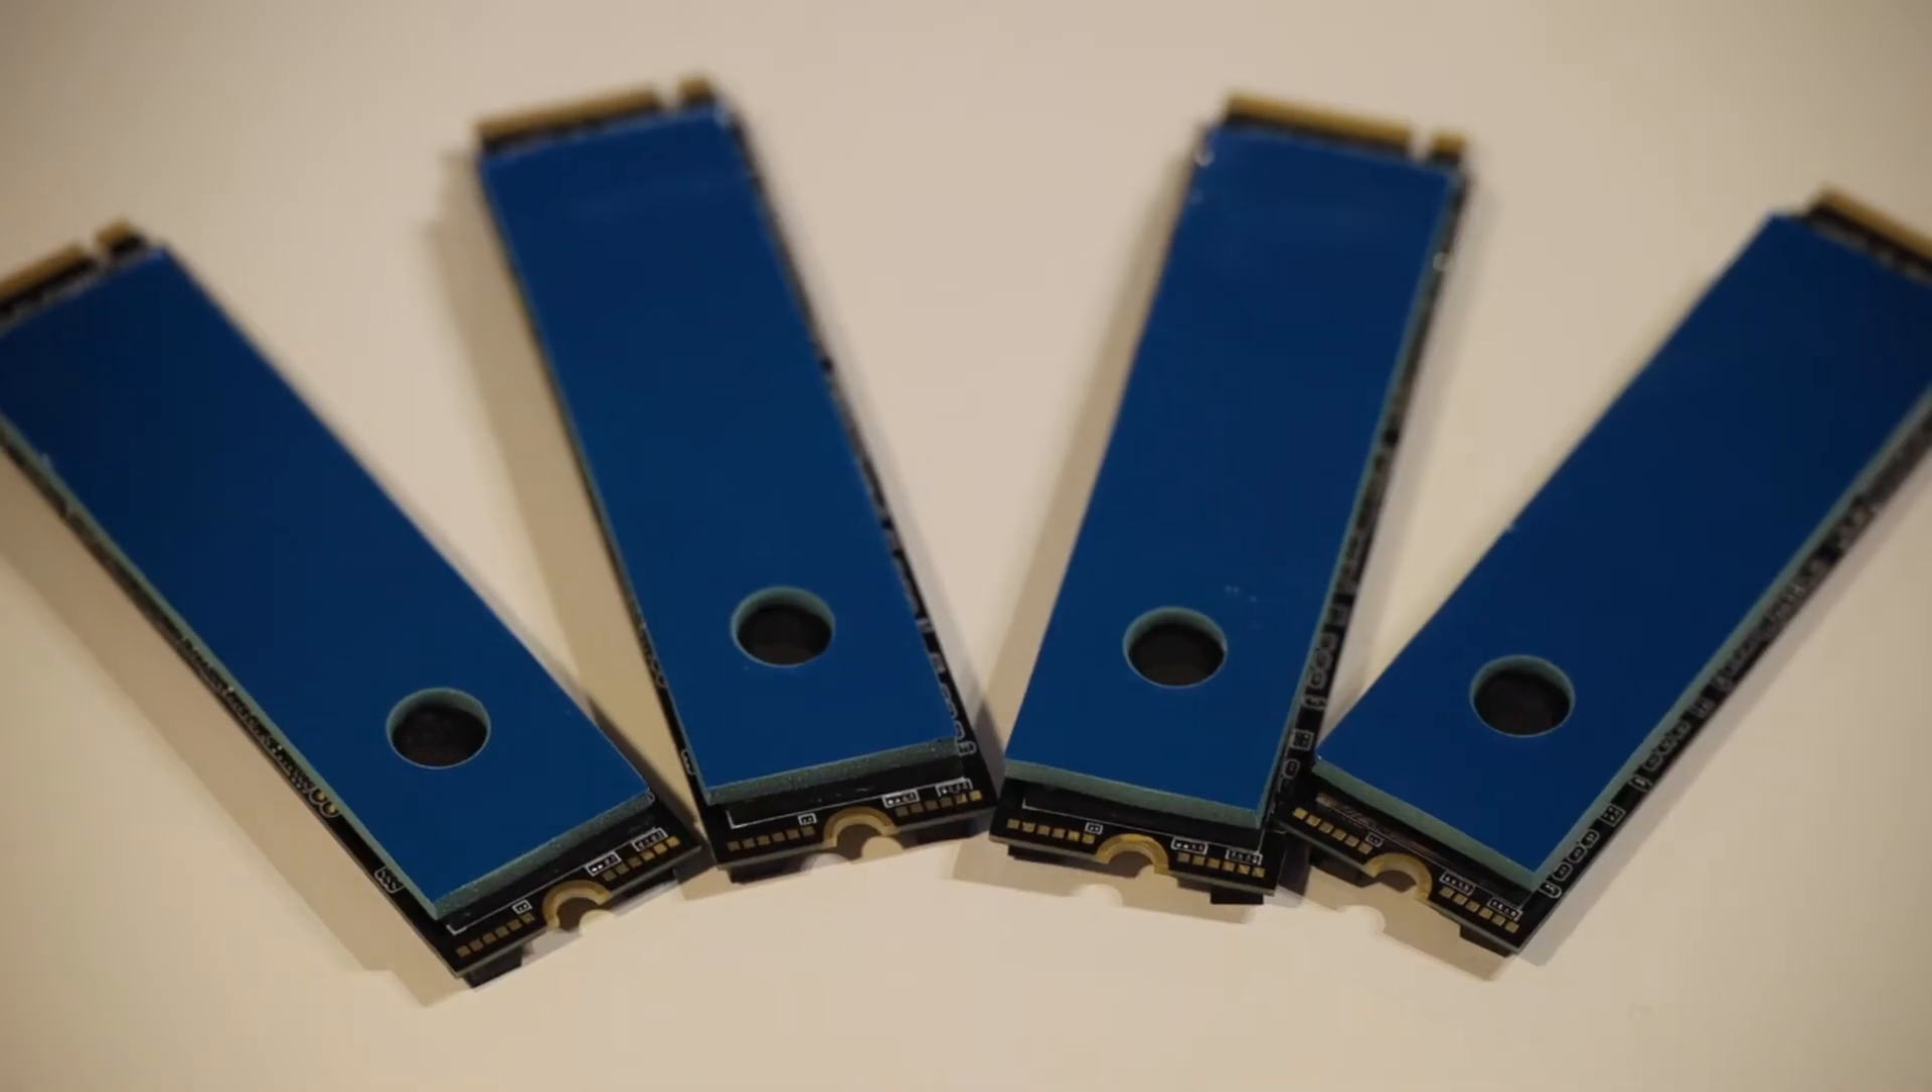So that's all of our SSDs here. They've got their thermal tape on one side.